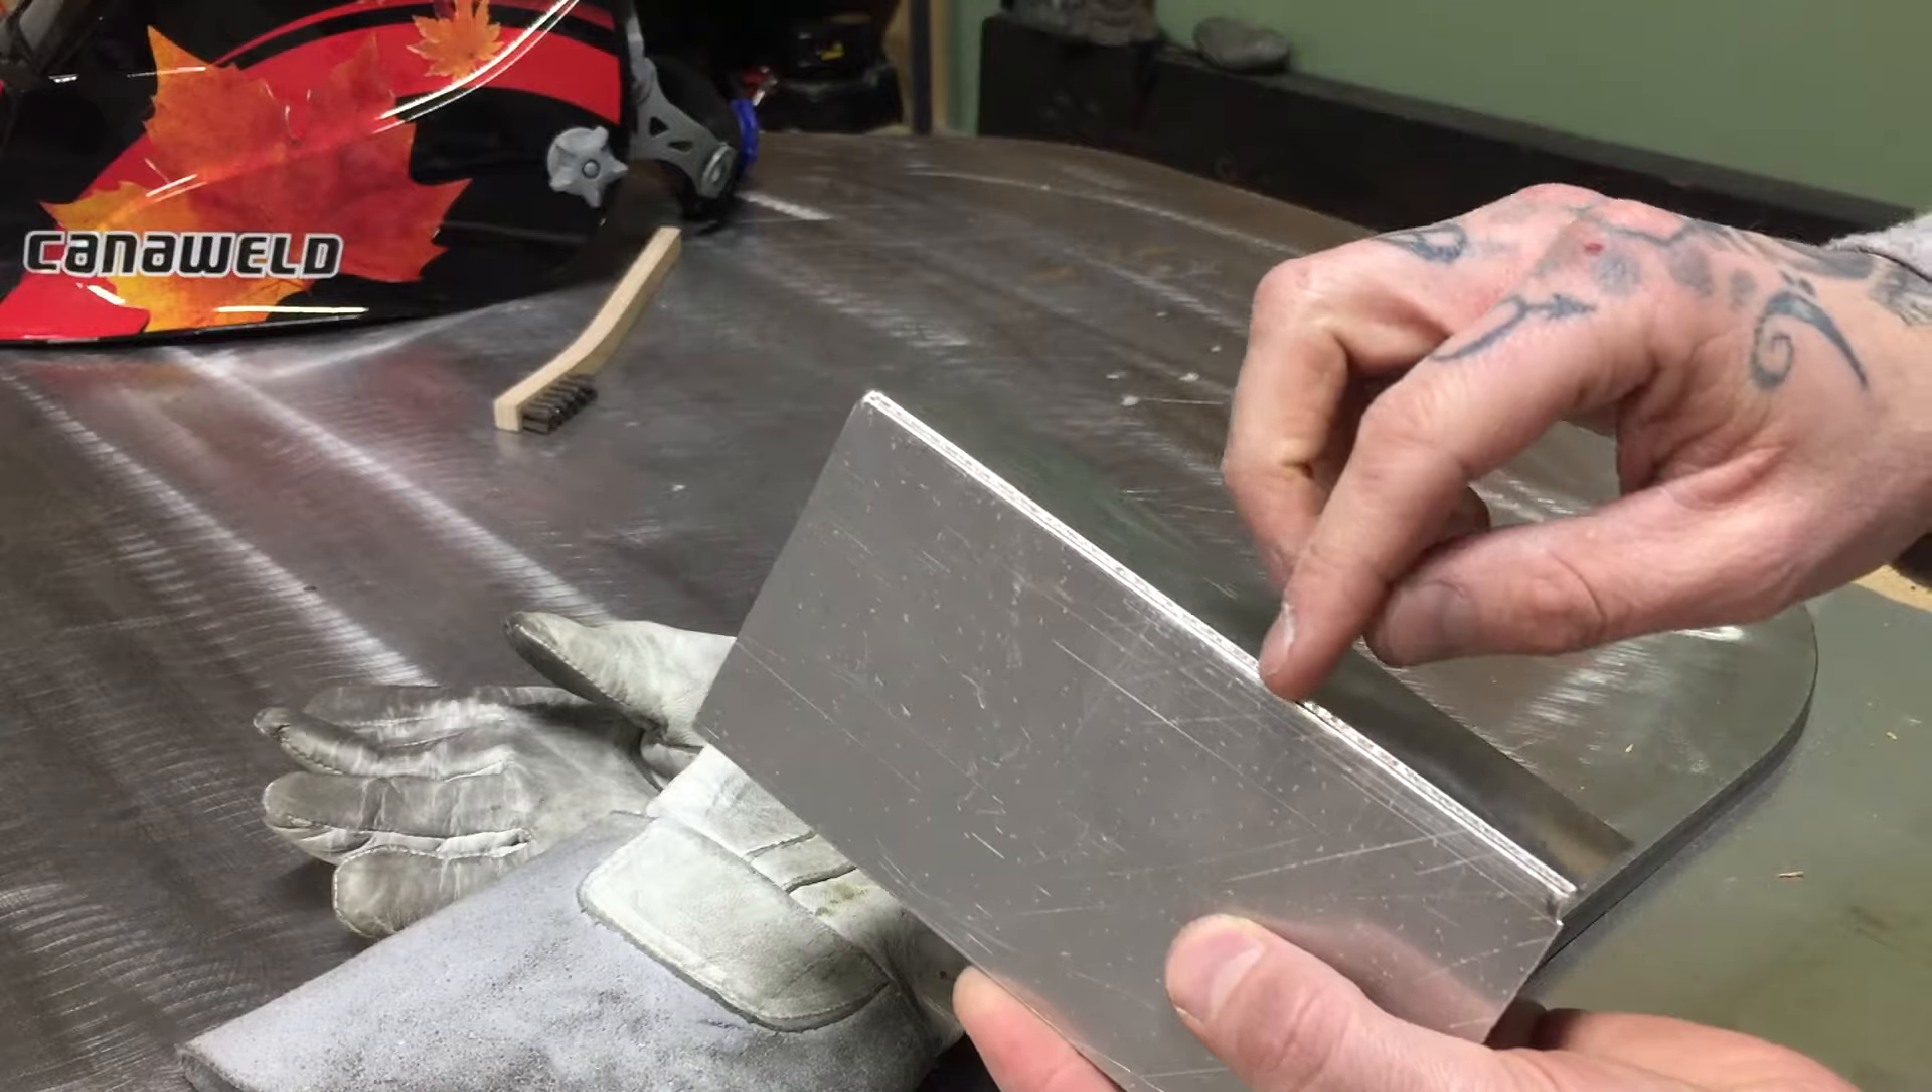But as you can see take a look at this joint it's corner to corner which is good but it's really really straight so you don't have any gaps or anything like that.